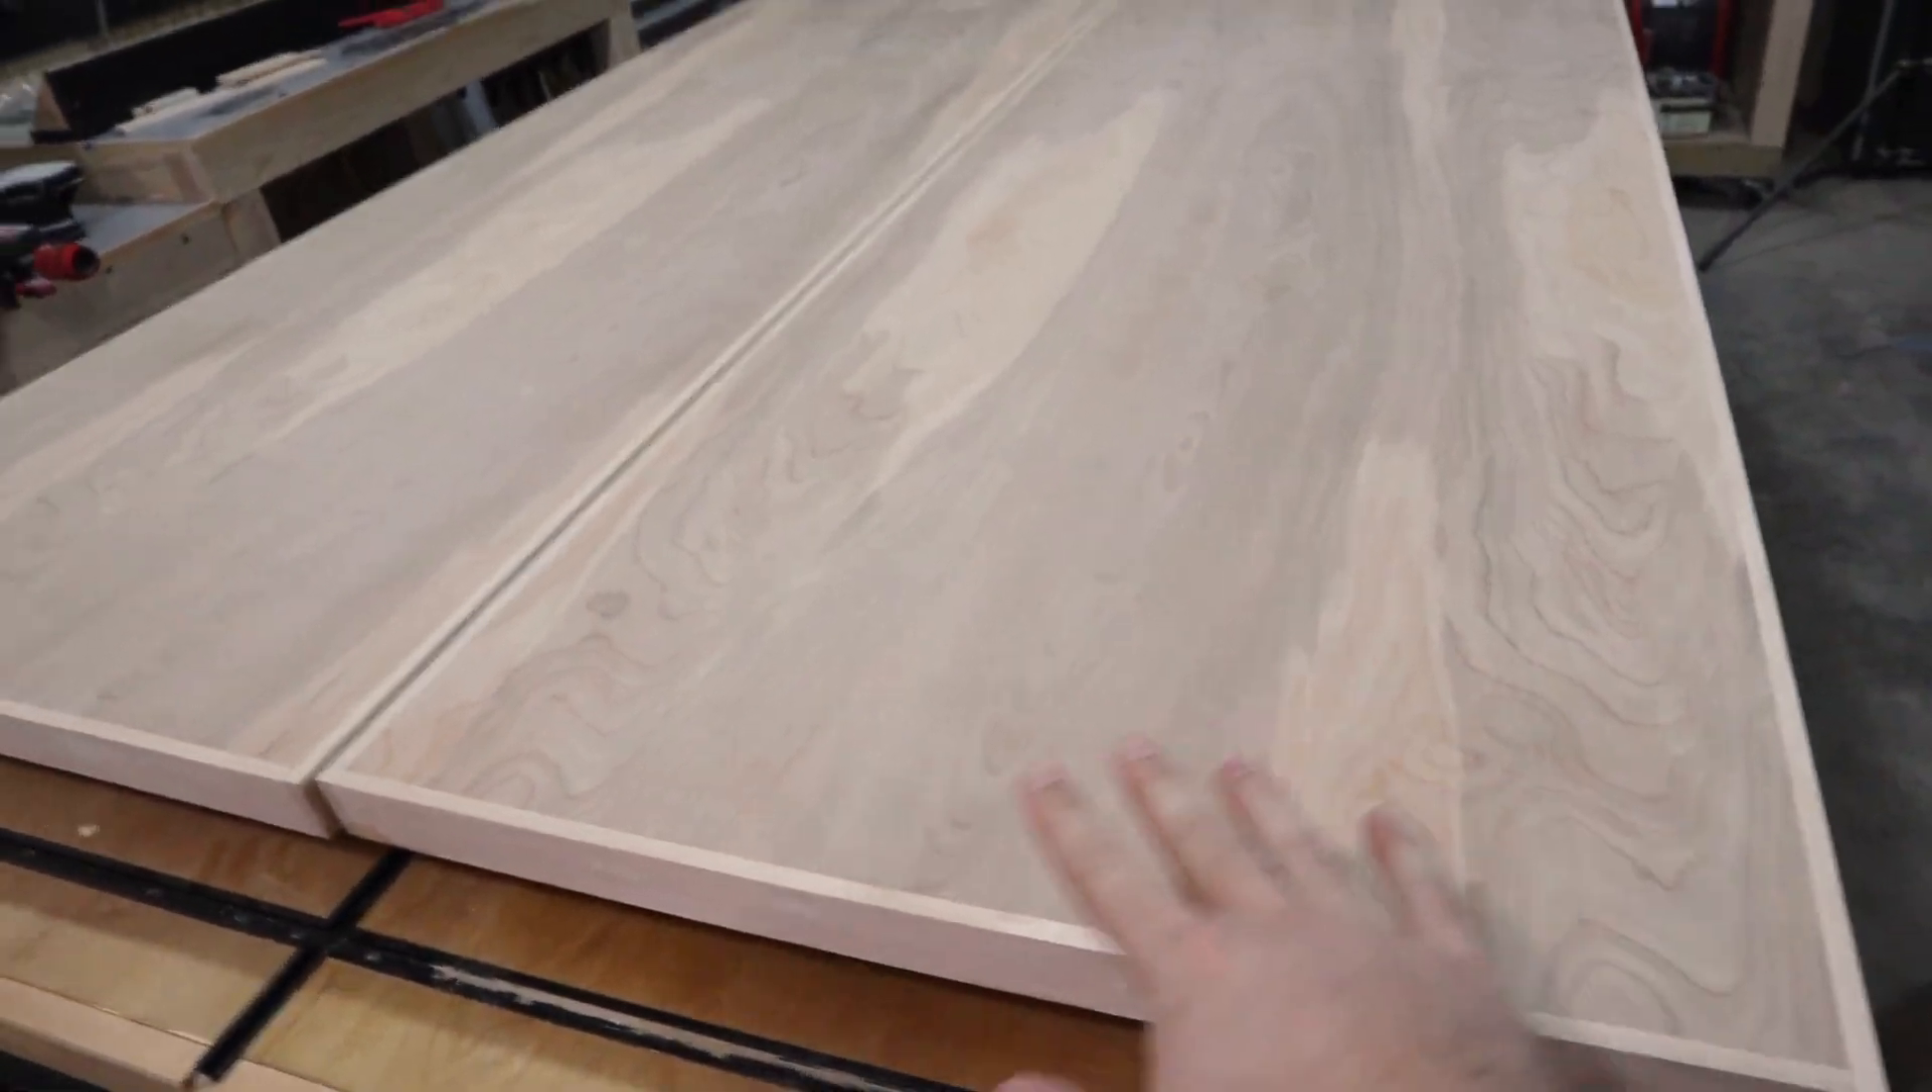Alright so I have the trim all mounted up on both doors and I've sanded everything down to 240 grit.